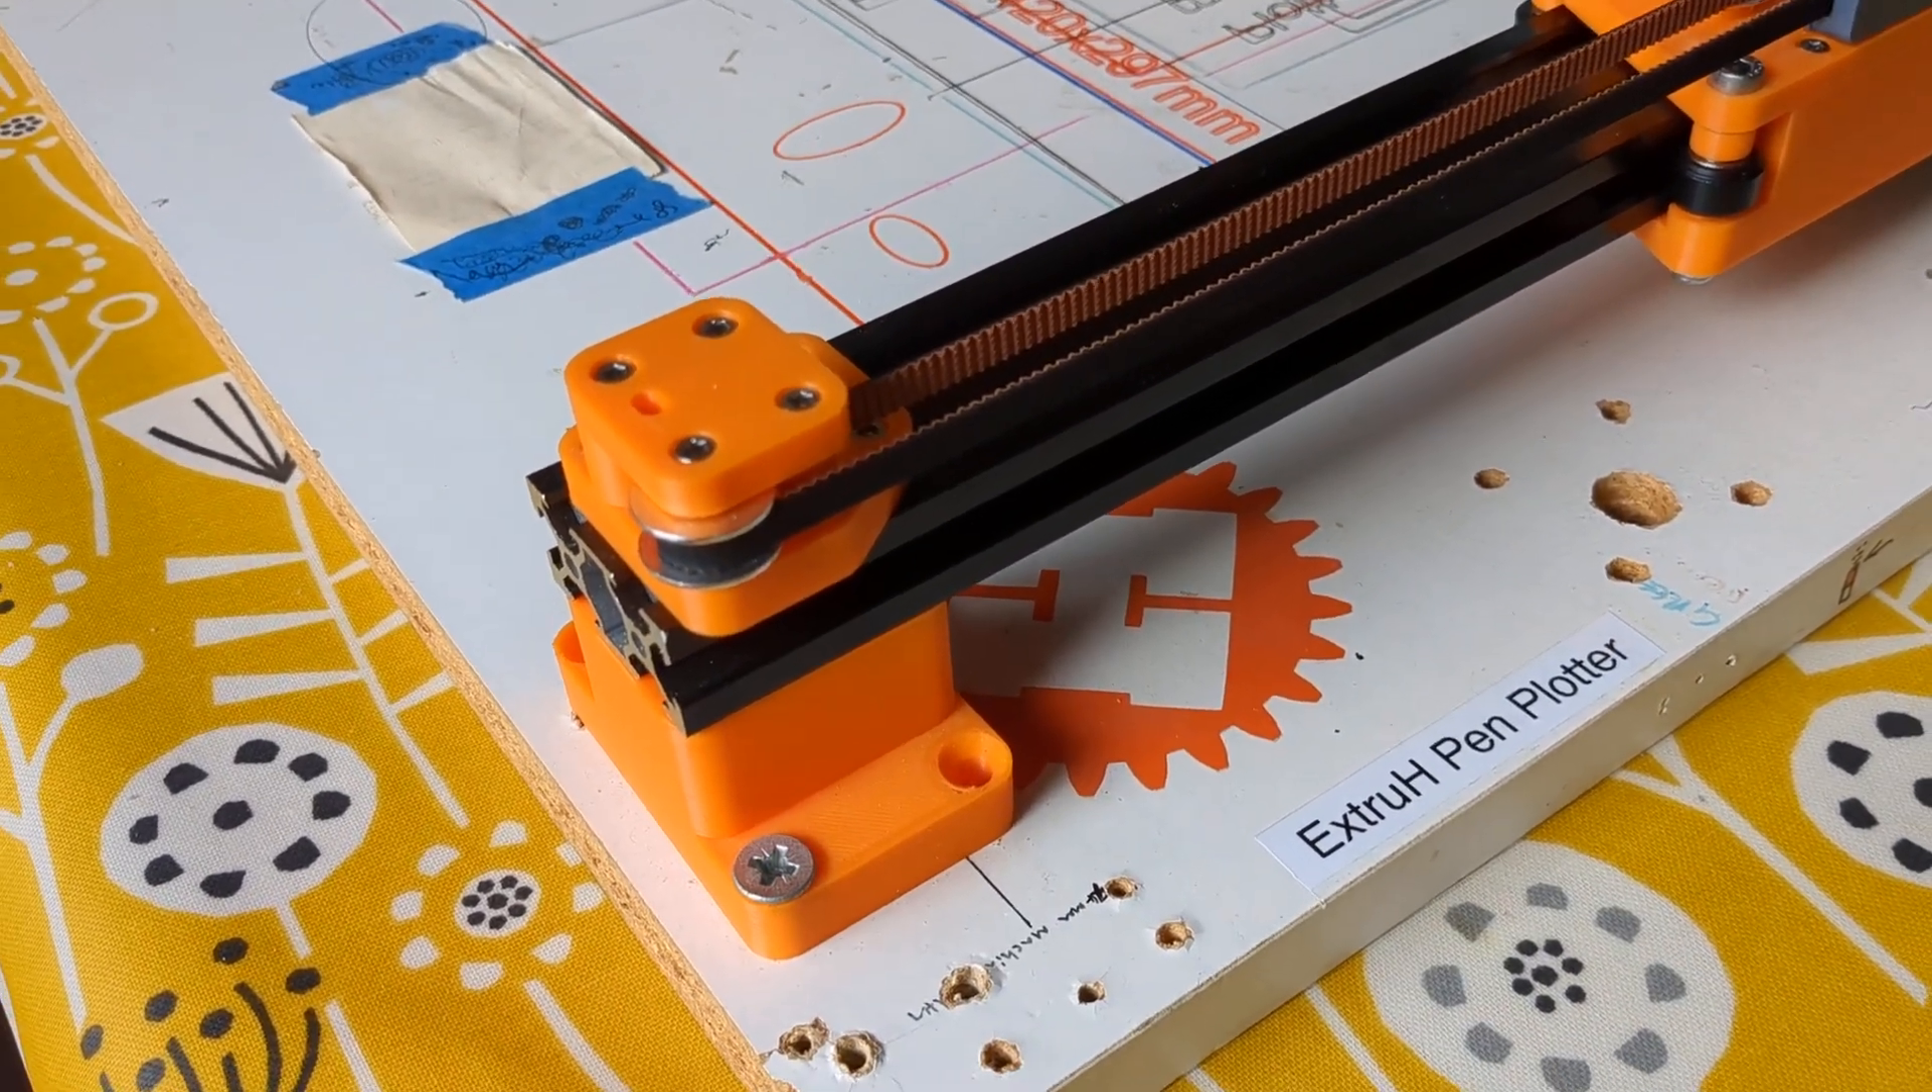And as you can see, I actually don't have all of the screws fitted in.